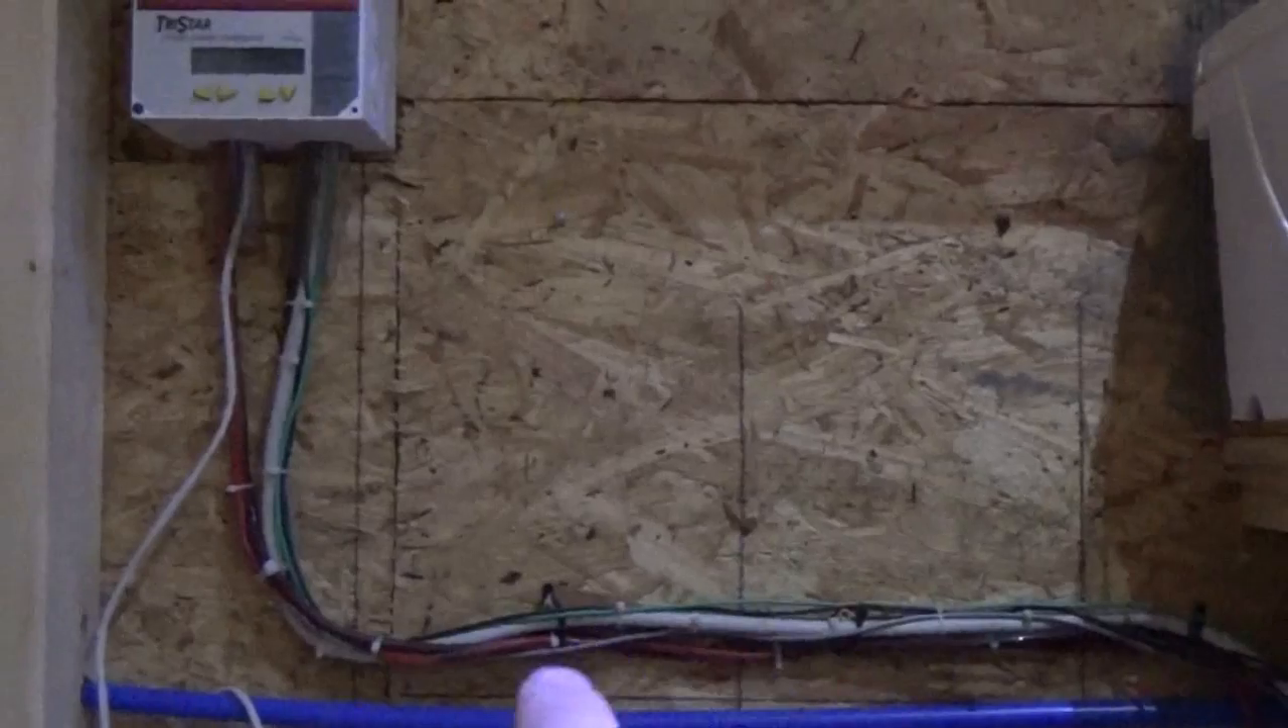Fortunately, I have the wires in place.